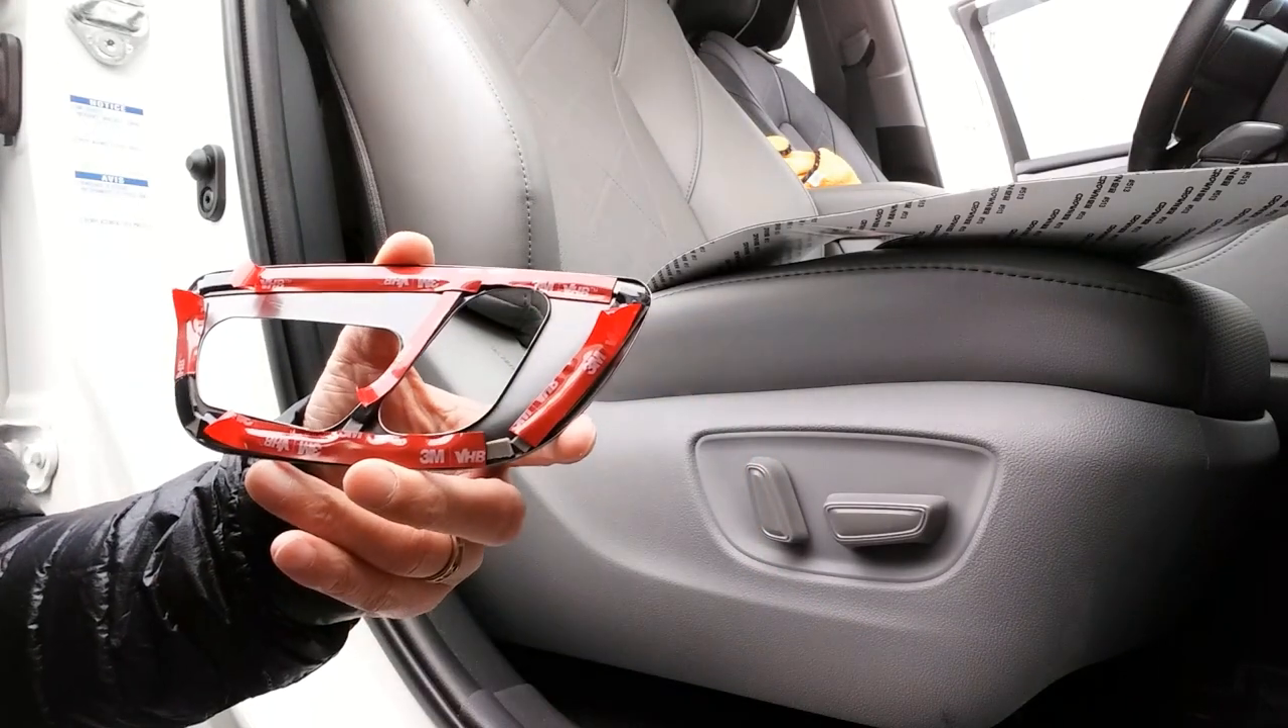Here is what it looks like with the branded 3m tape applied over the existing double-sided tape.